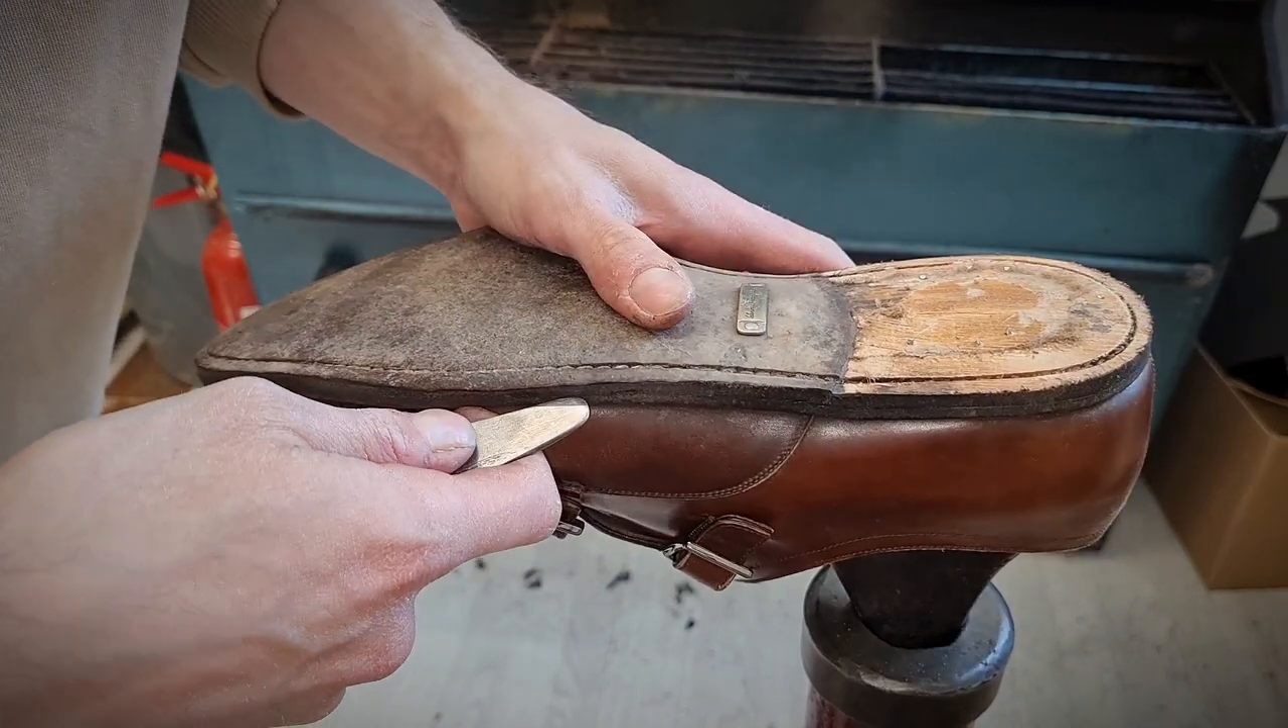The heel block is off now.